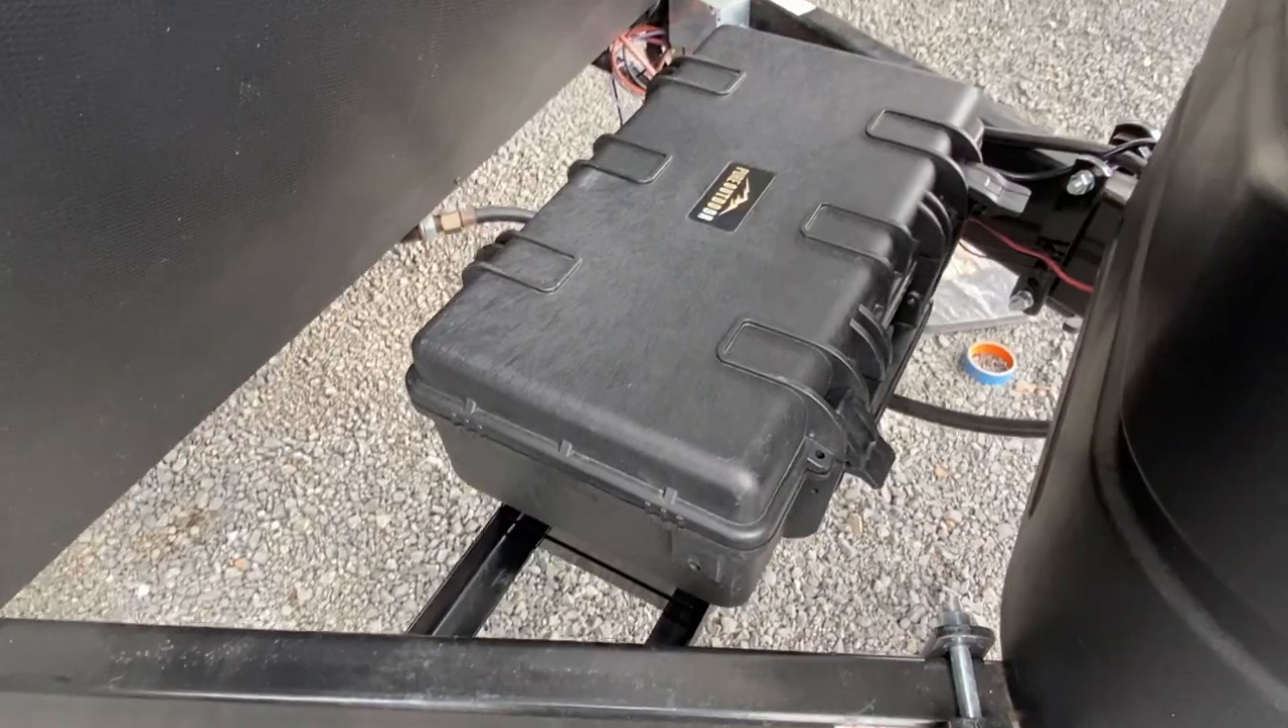If I measured and drilled correctly this battery box will slip right into place and it did.